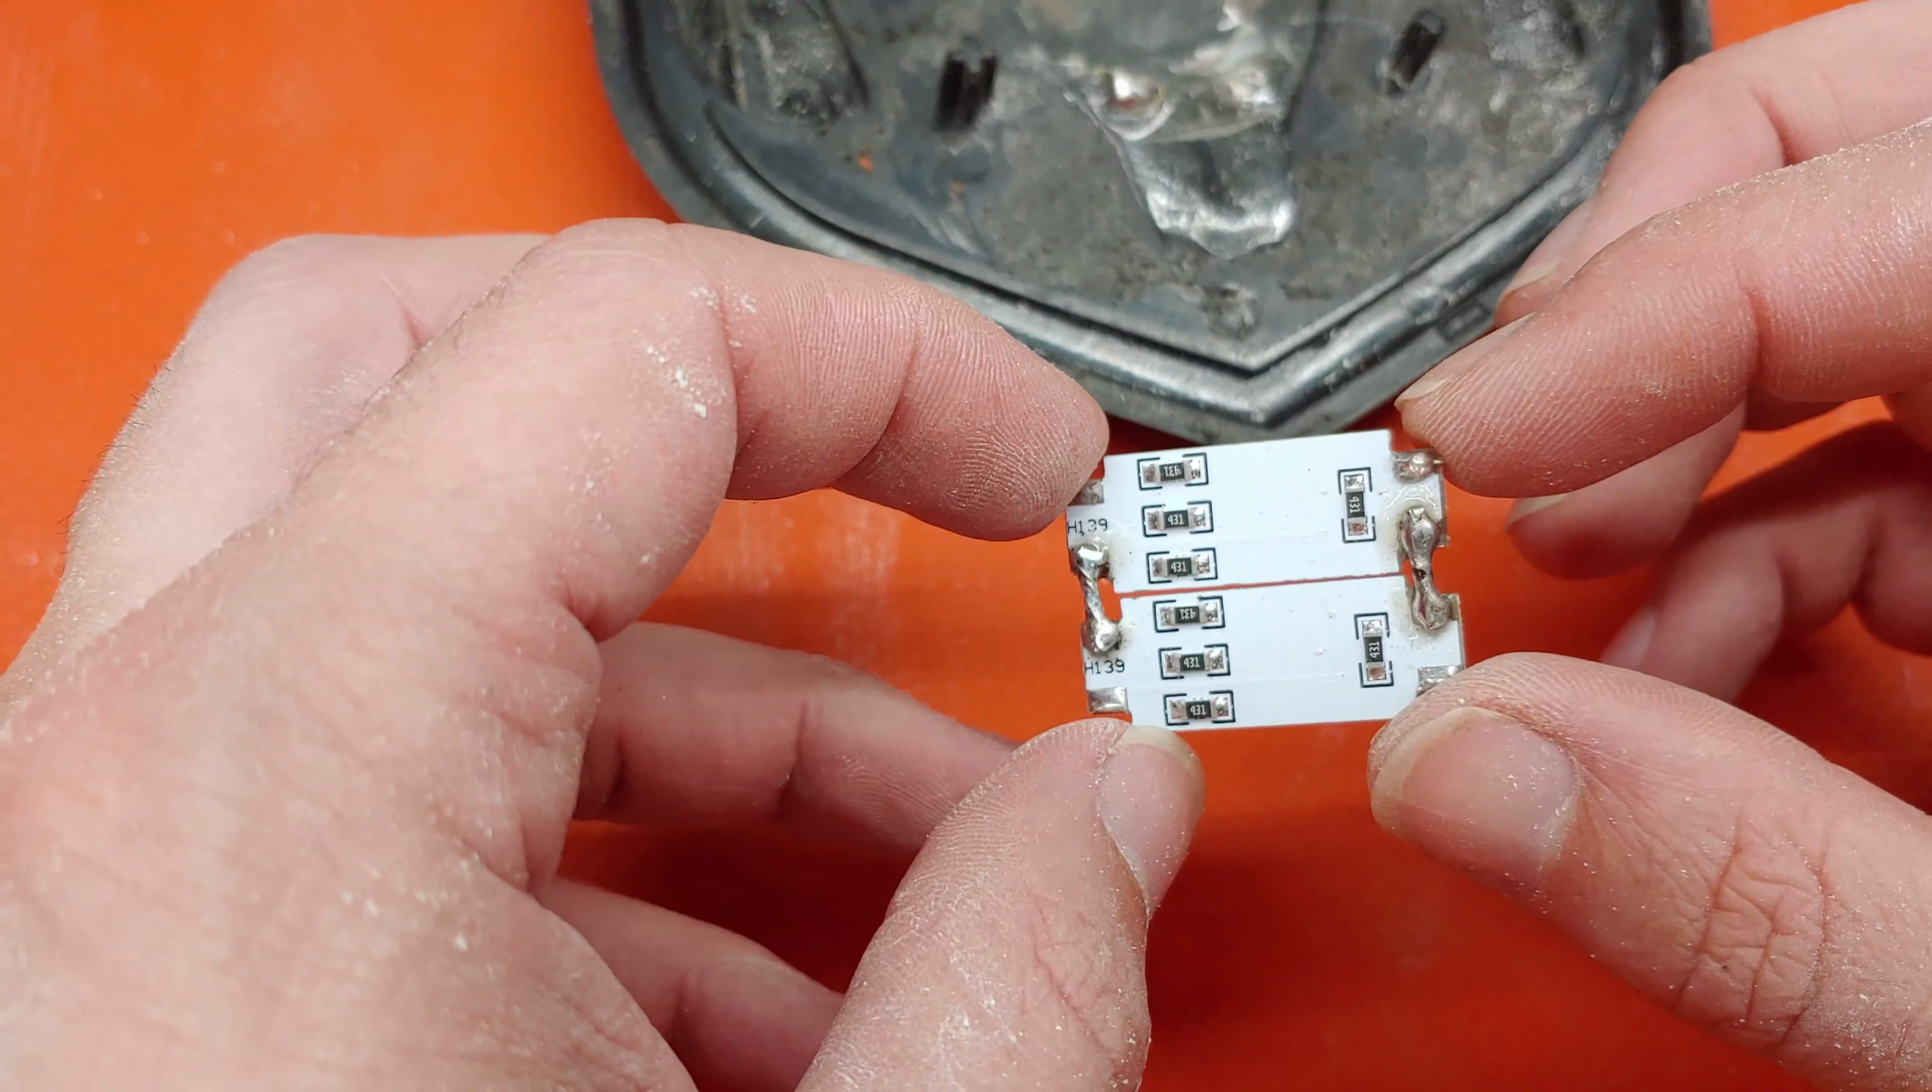I bridged the connections with some solder and wire making one larger flat panel.